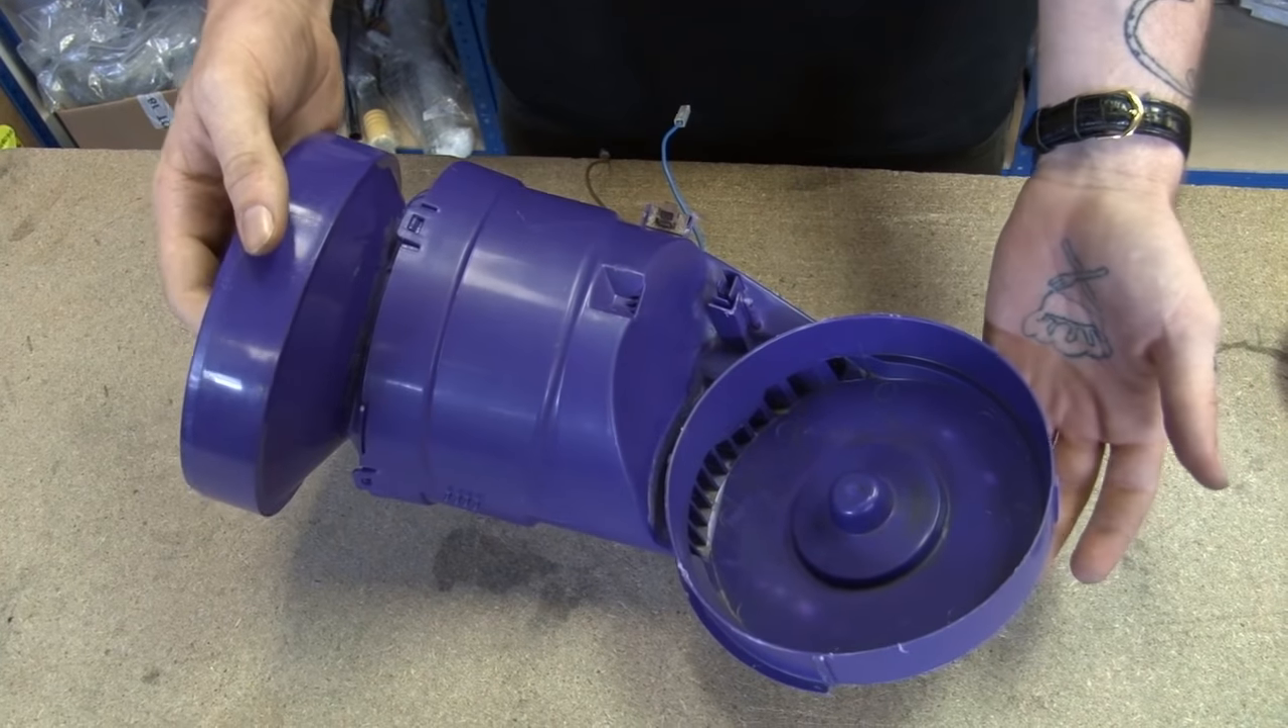OK, and that is my motor assembly reassembled.